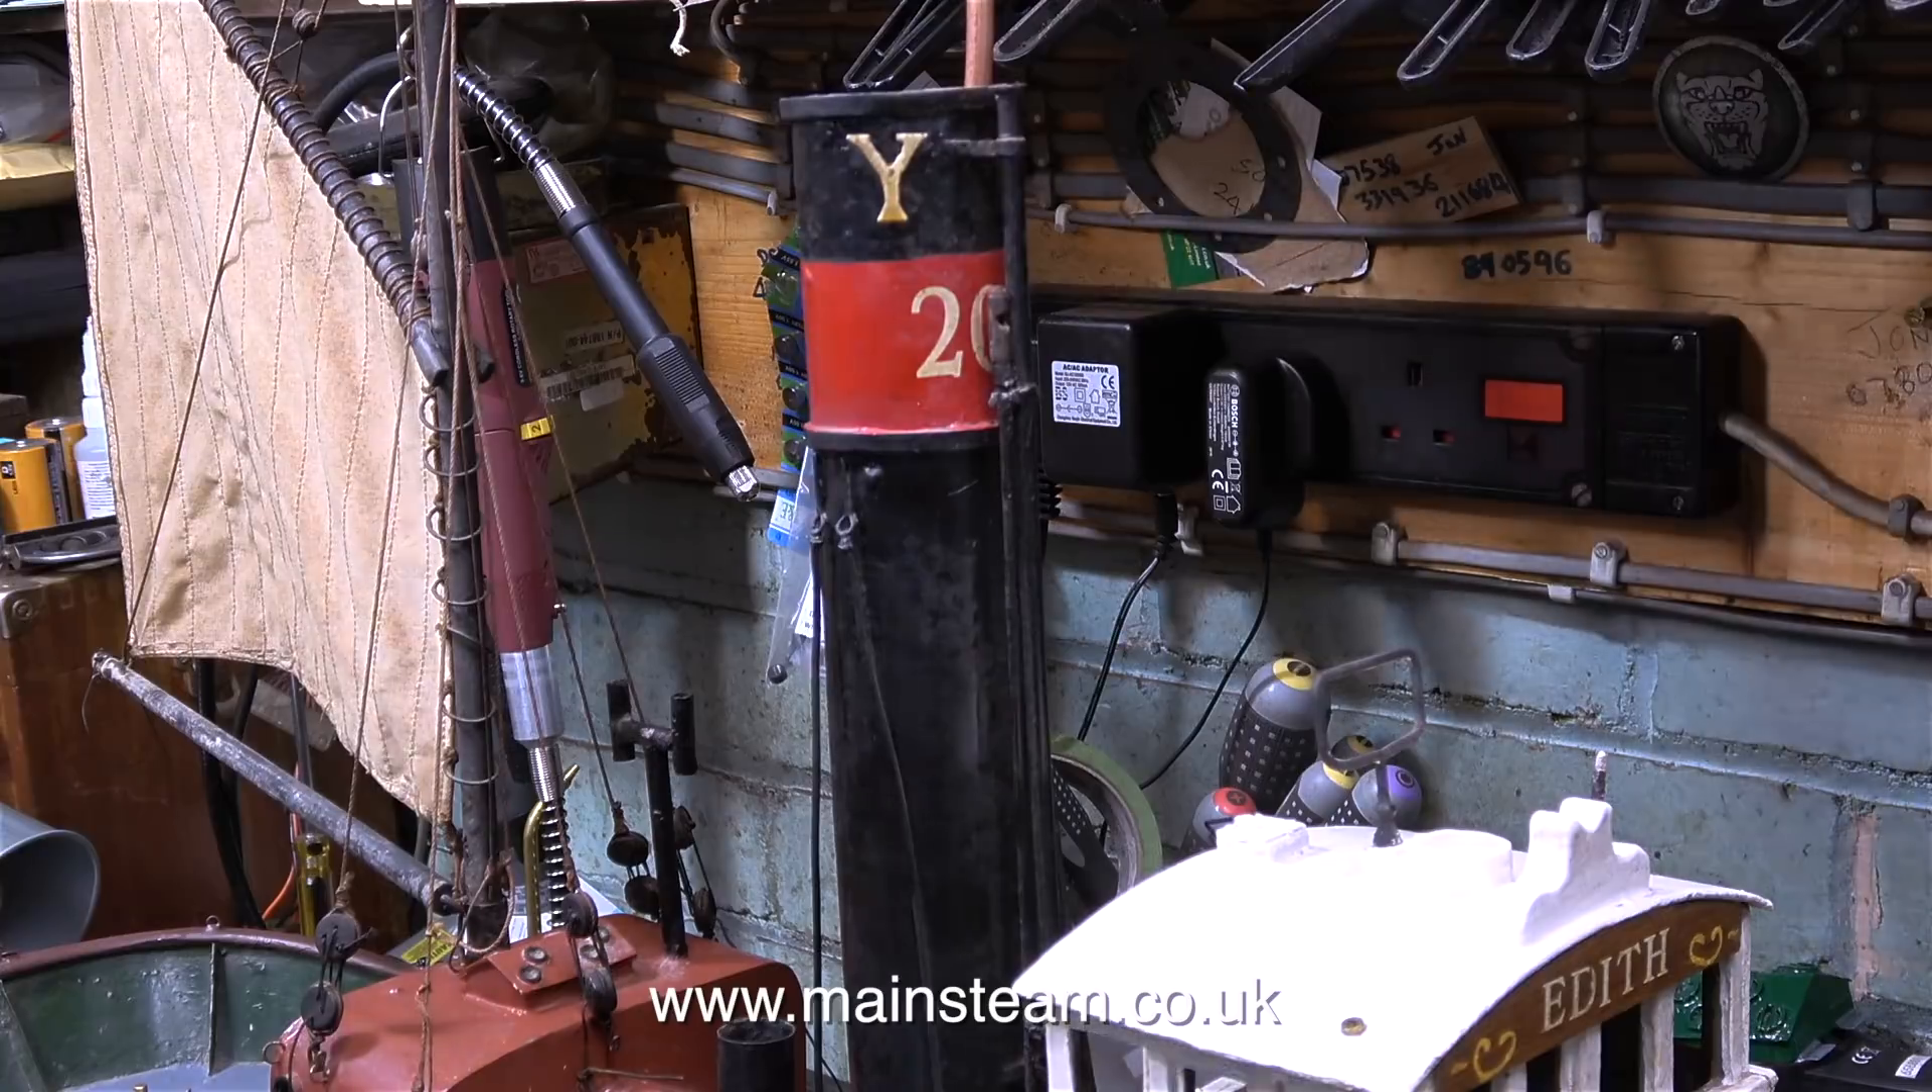The exhaust pipe from the condenser is far too long and as you can see here it's sticking out of the top of the chimney which is not a good look so I'm going to shorten it.